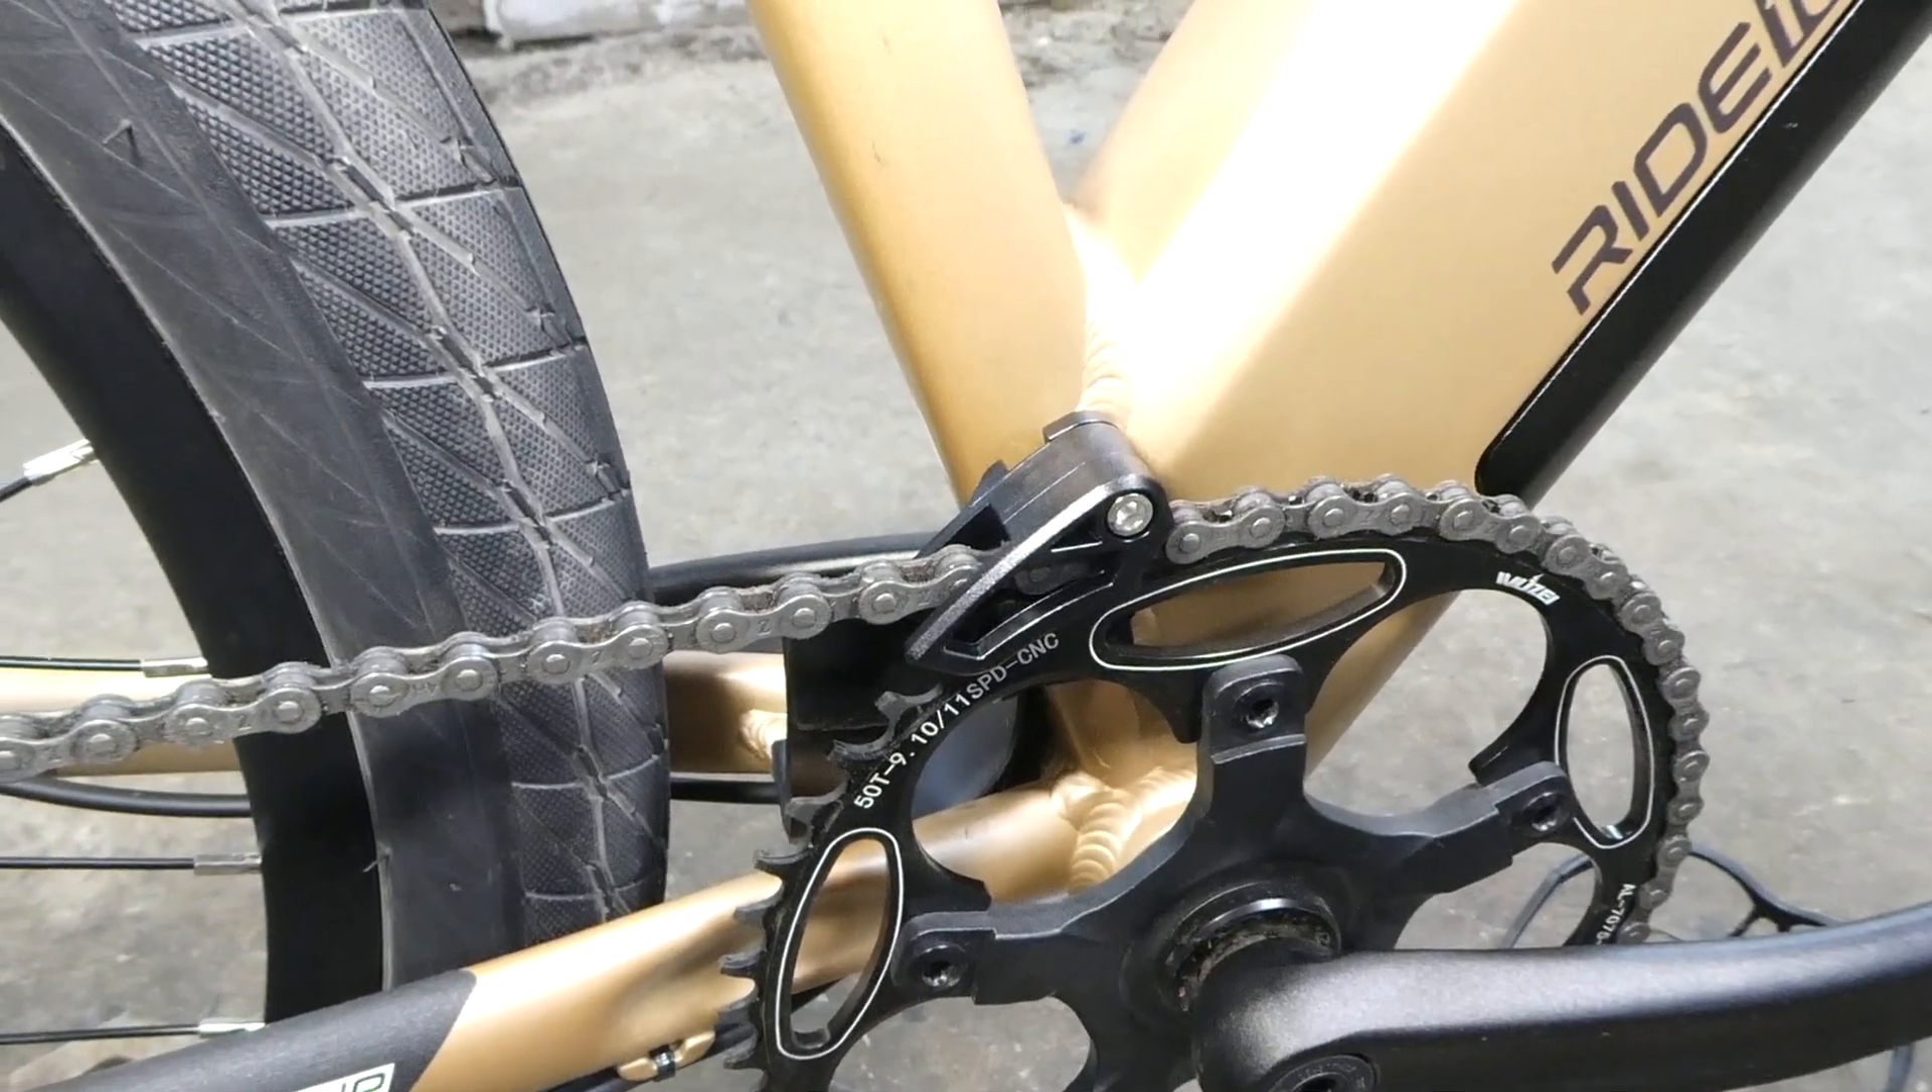Here is the unit all done. The bracket is all painted. Mounted.